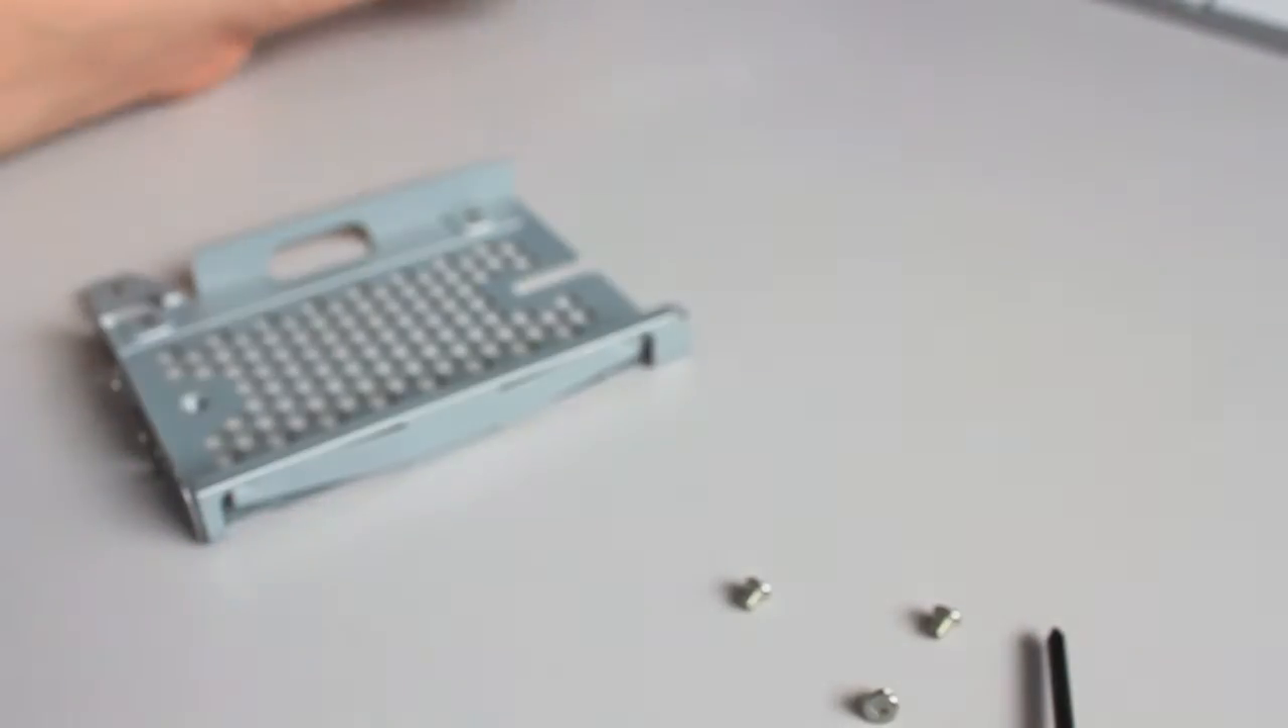Okay, now we've got the screws out.